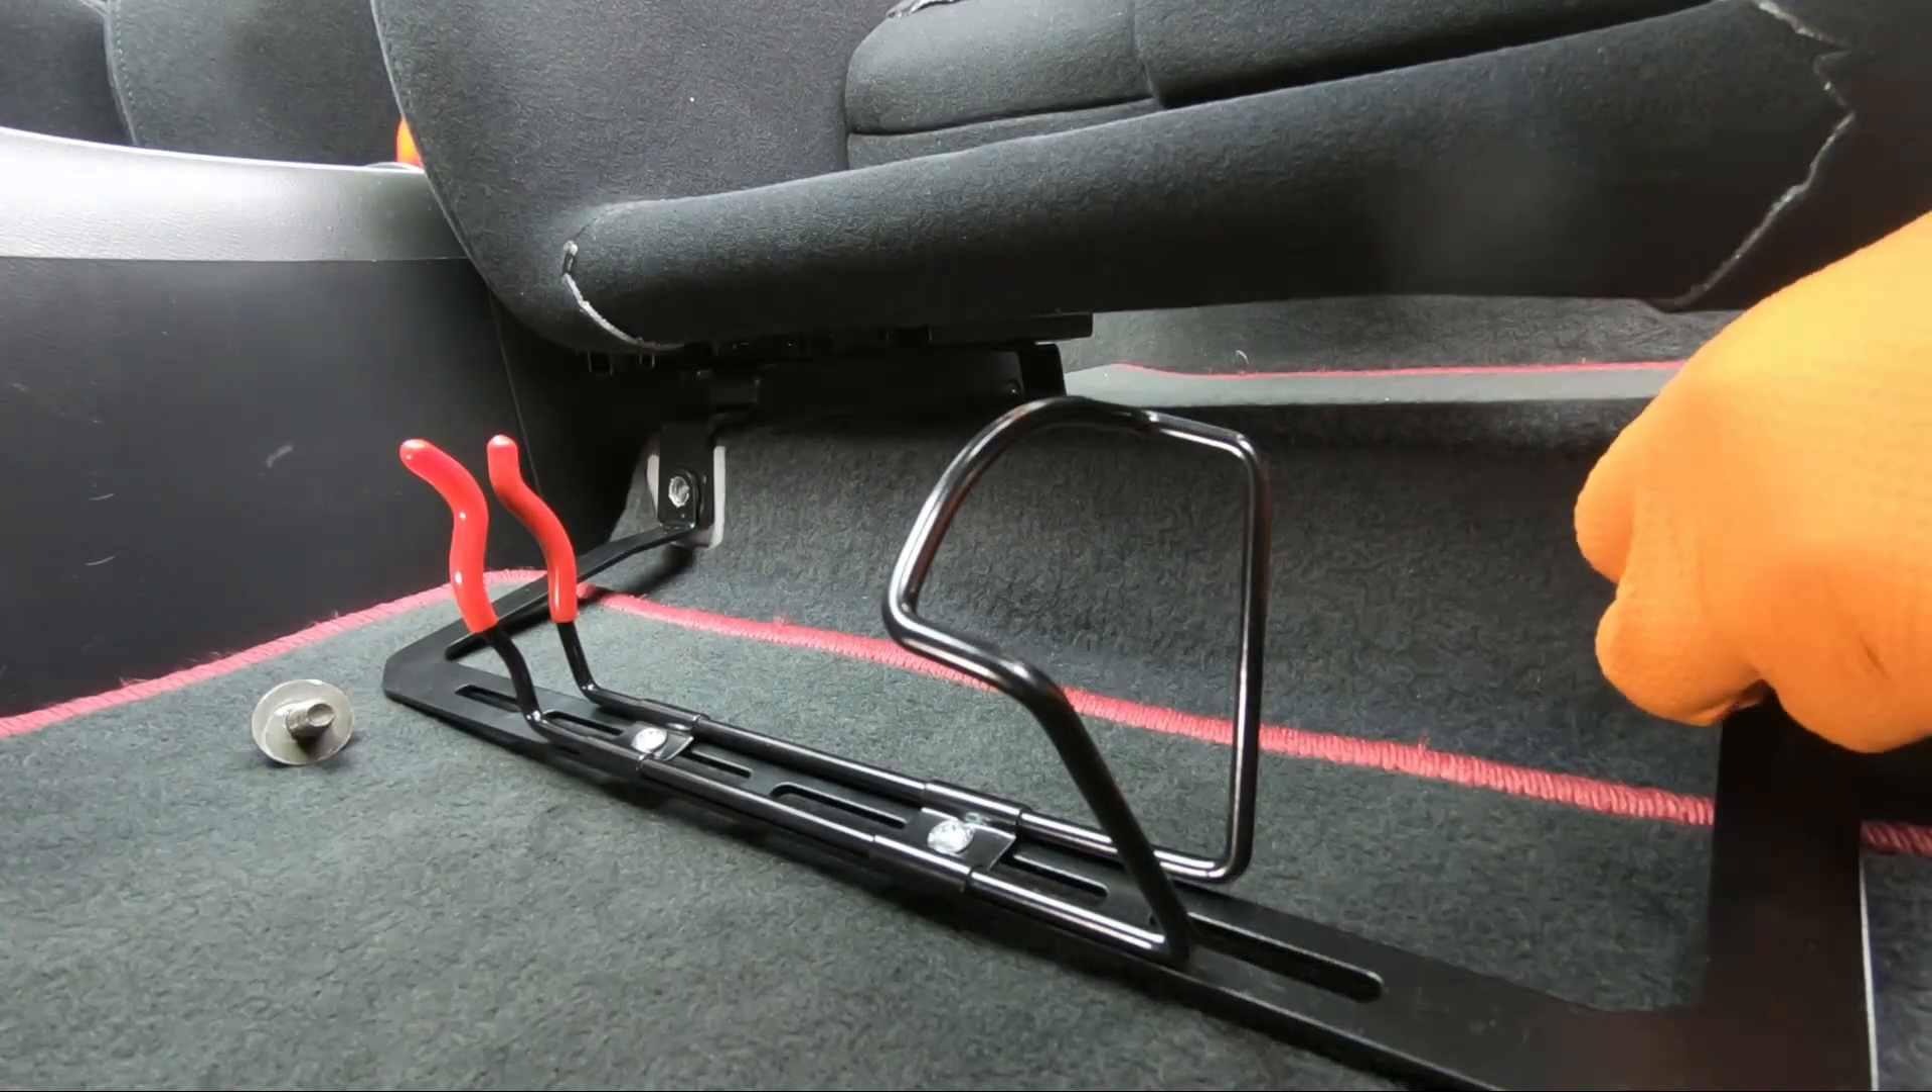You can roughly see that the seat bracket is in place.